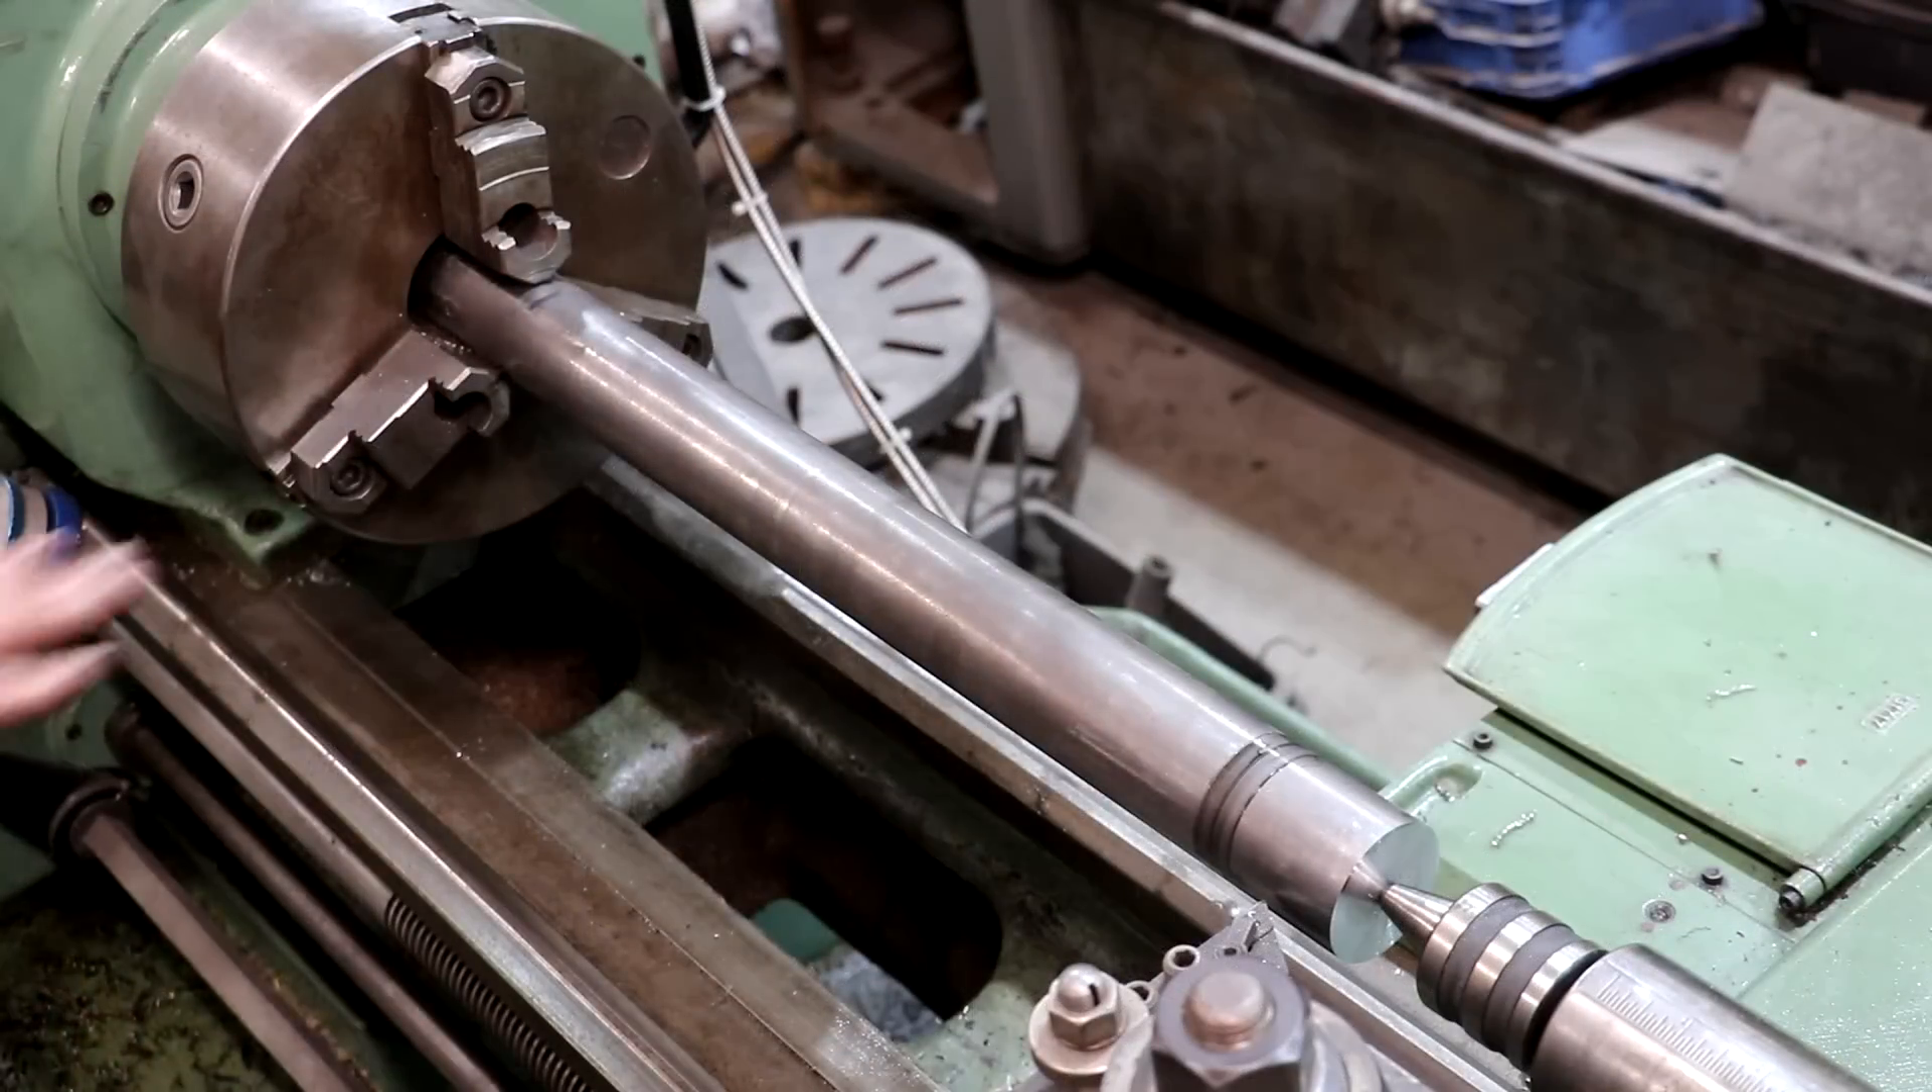We've got our end supported now with a, uh, live center.